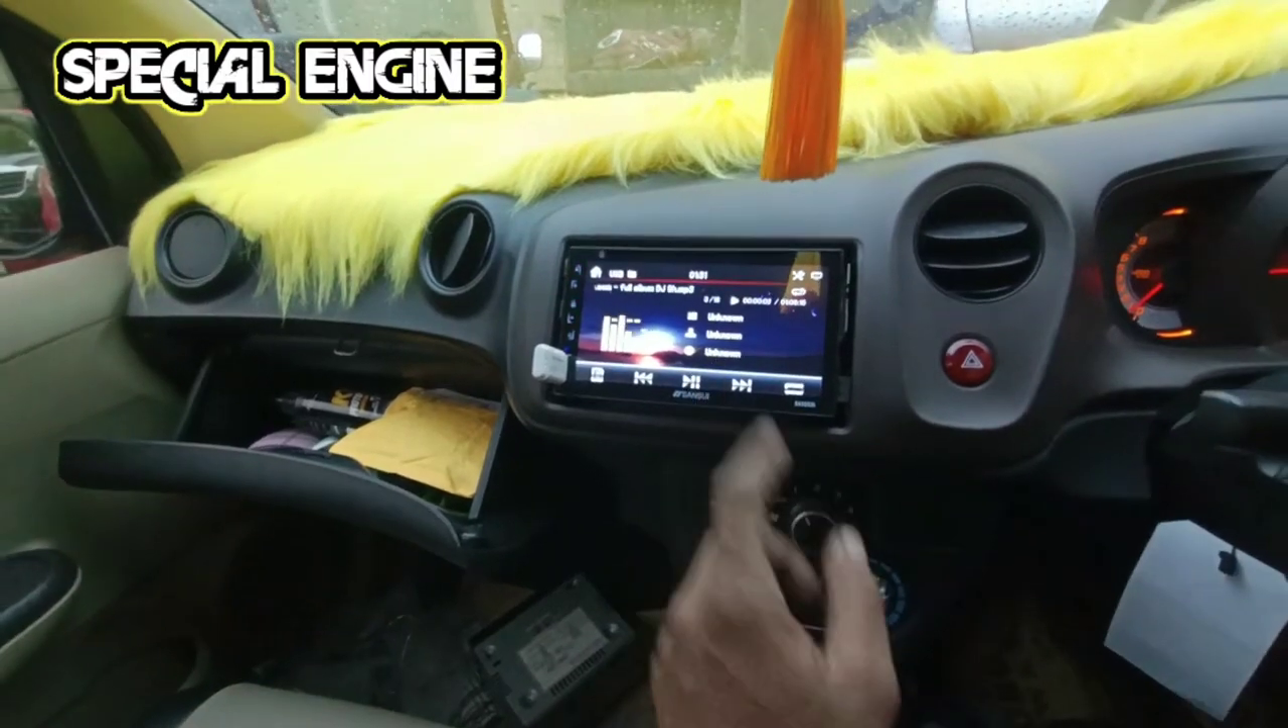Untuk head unitnya sudah terpasang dengan baik.